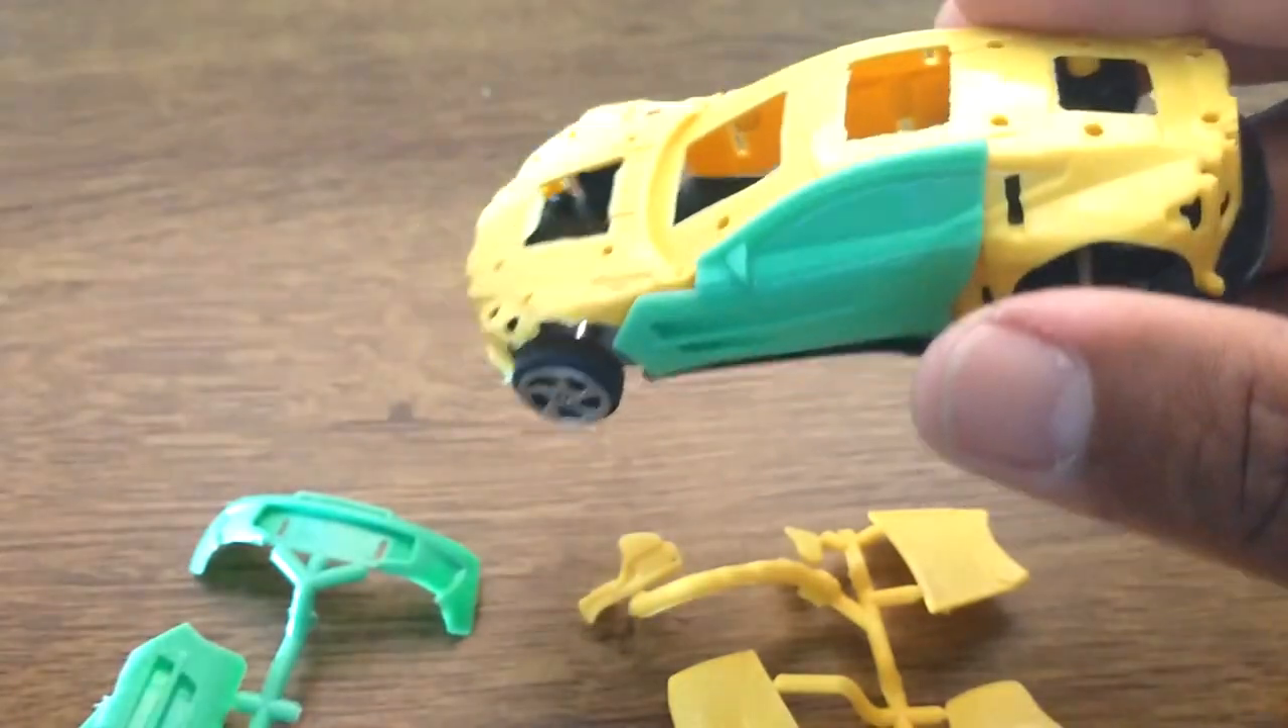A porta encaixou. Encaixou a porta.